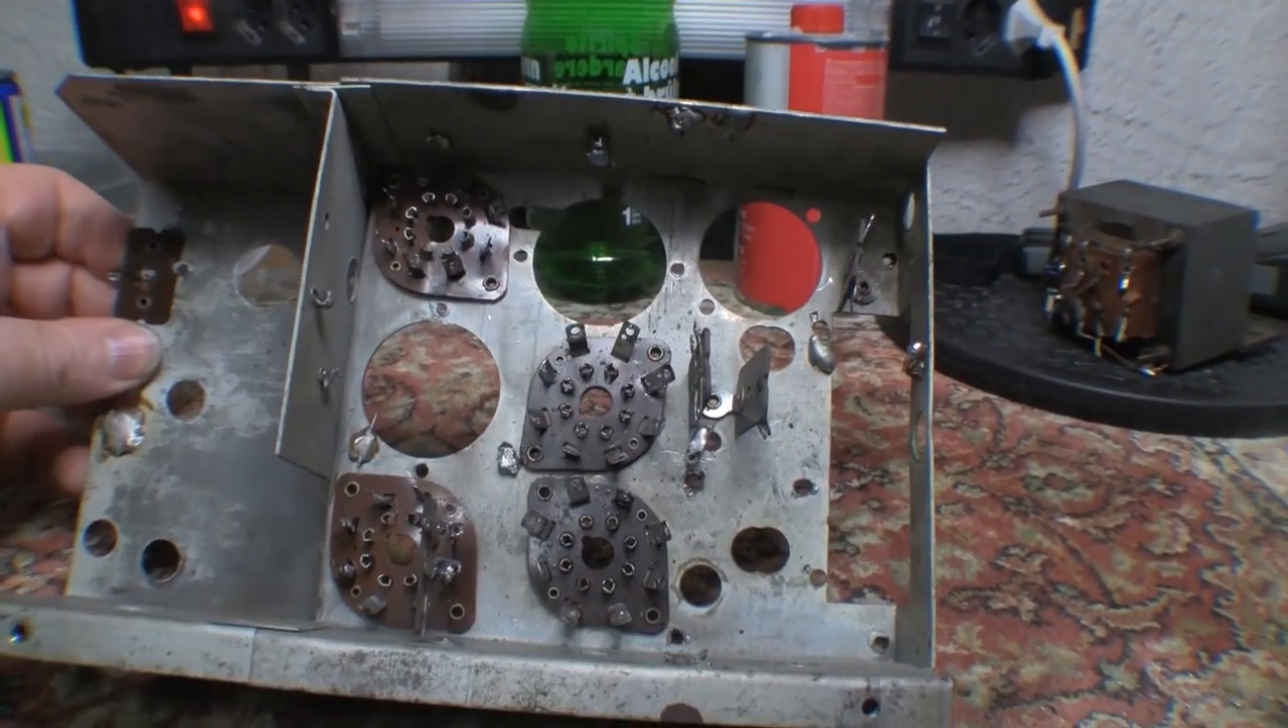Okay at this point chassis is pretty much stripped down all the components are removed and so the only decision now is do I drill off the valve tube sockets off the chassis or not.